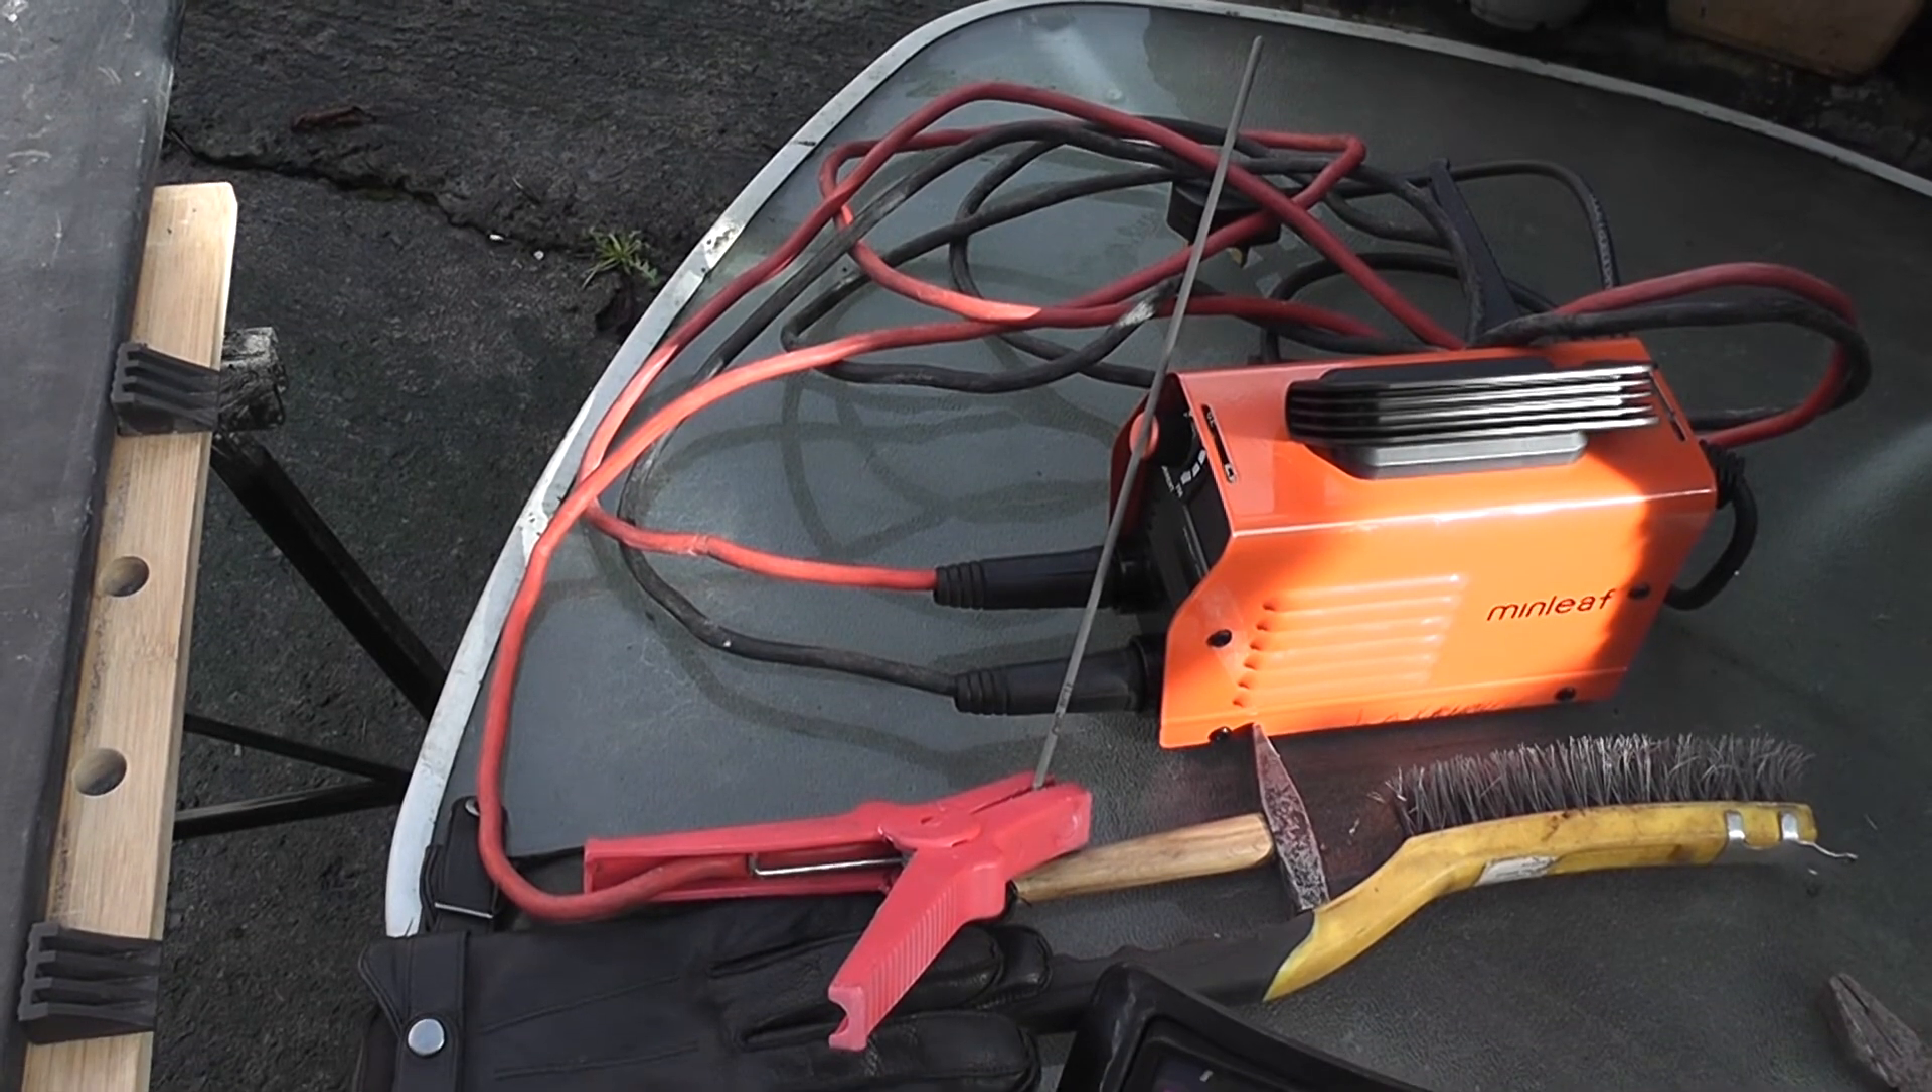Now there's the rod put into the jaws of the clamp.